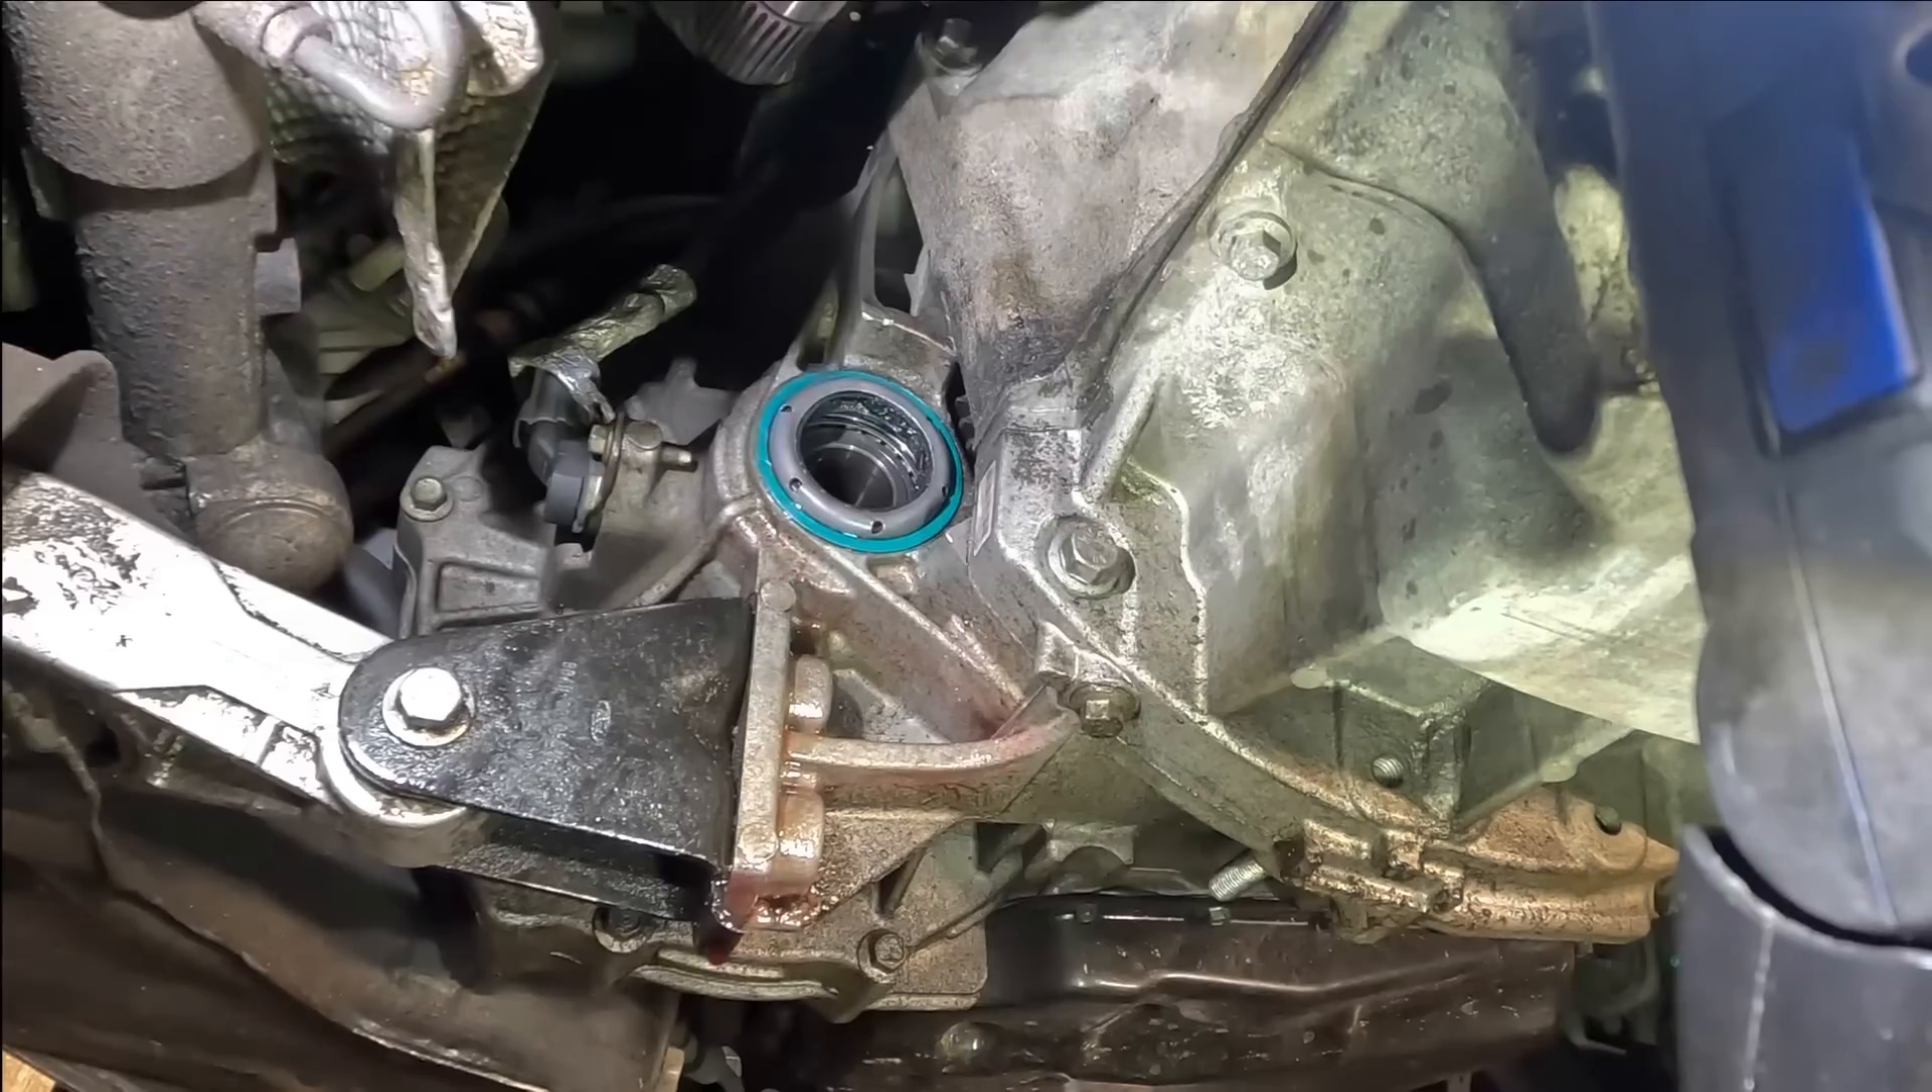Anyway, the seal's in there.